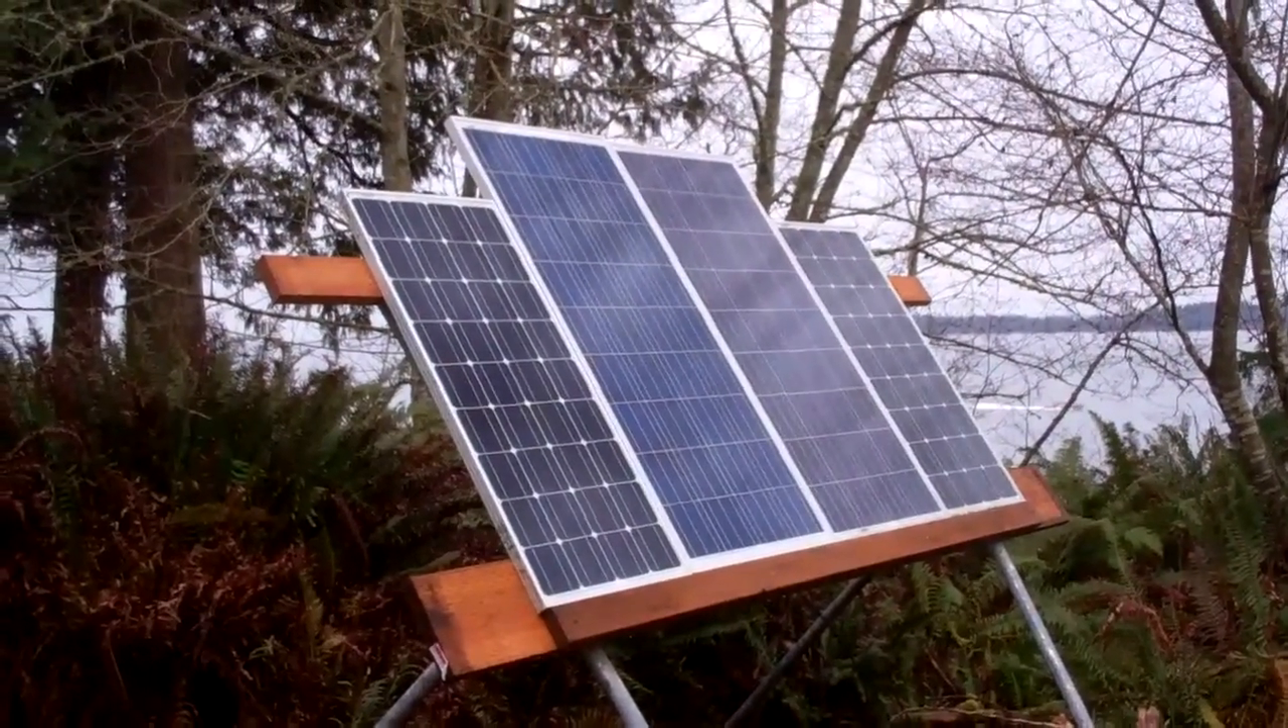Over the last couple days, I've just finished installing the panels on this new stand I built last summer.